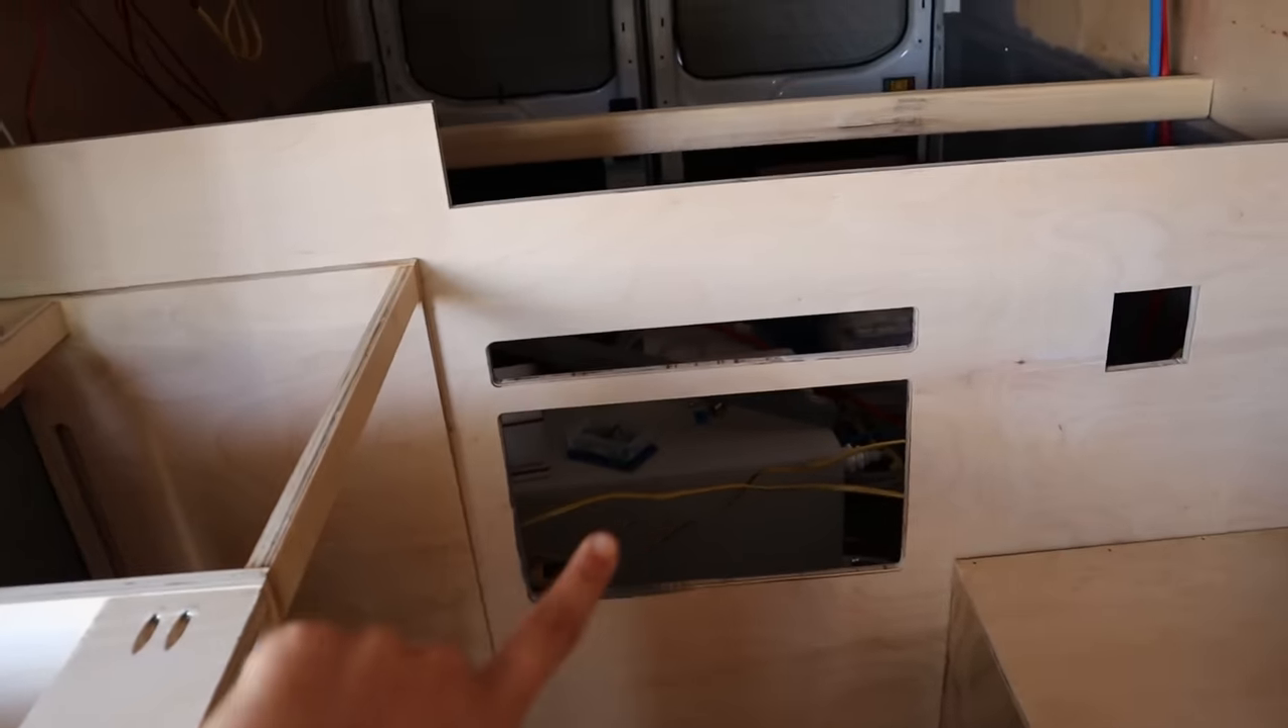We also have this back wall in now.